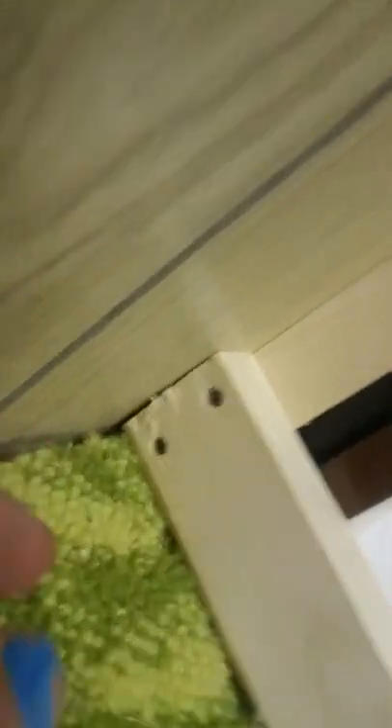I got two screws here in the corner i put two screws so that it wouldn't be pivoting.